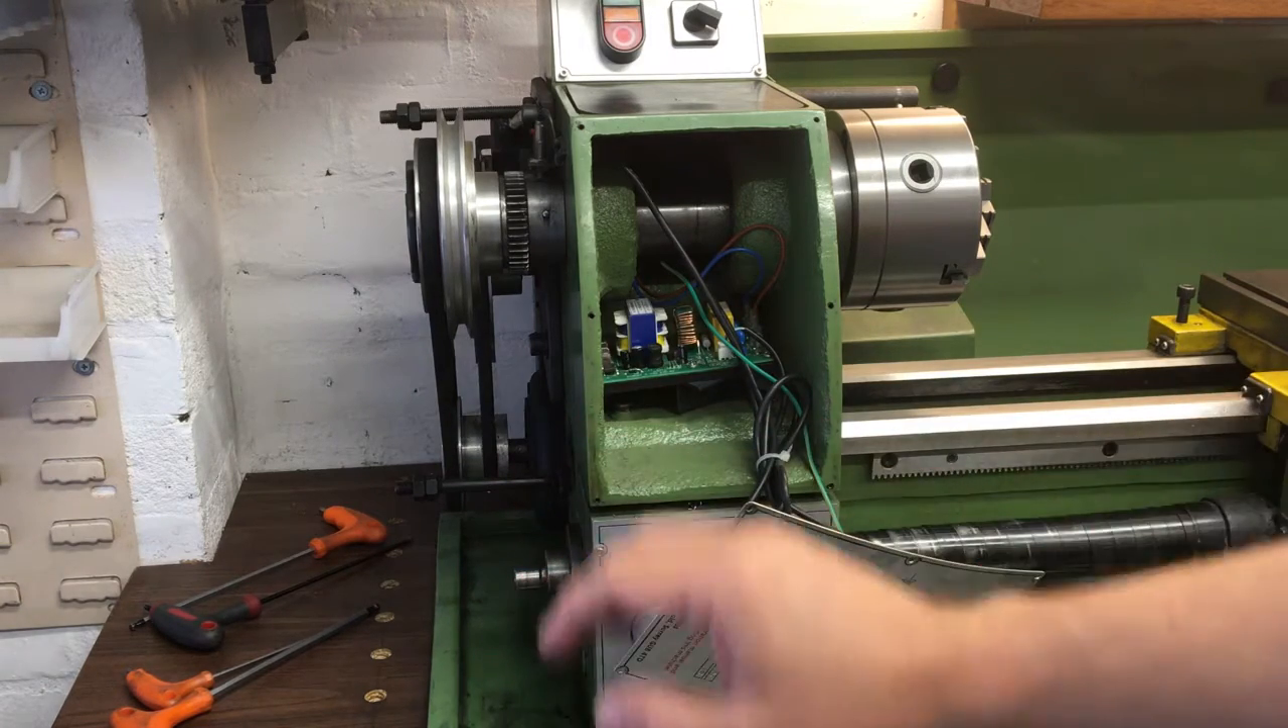I've got the front panel removed, just have a look around there for fitment of different options.